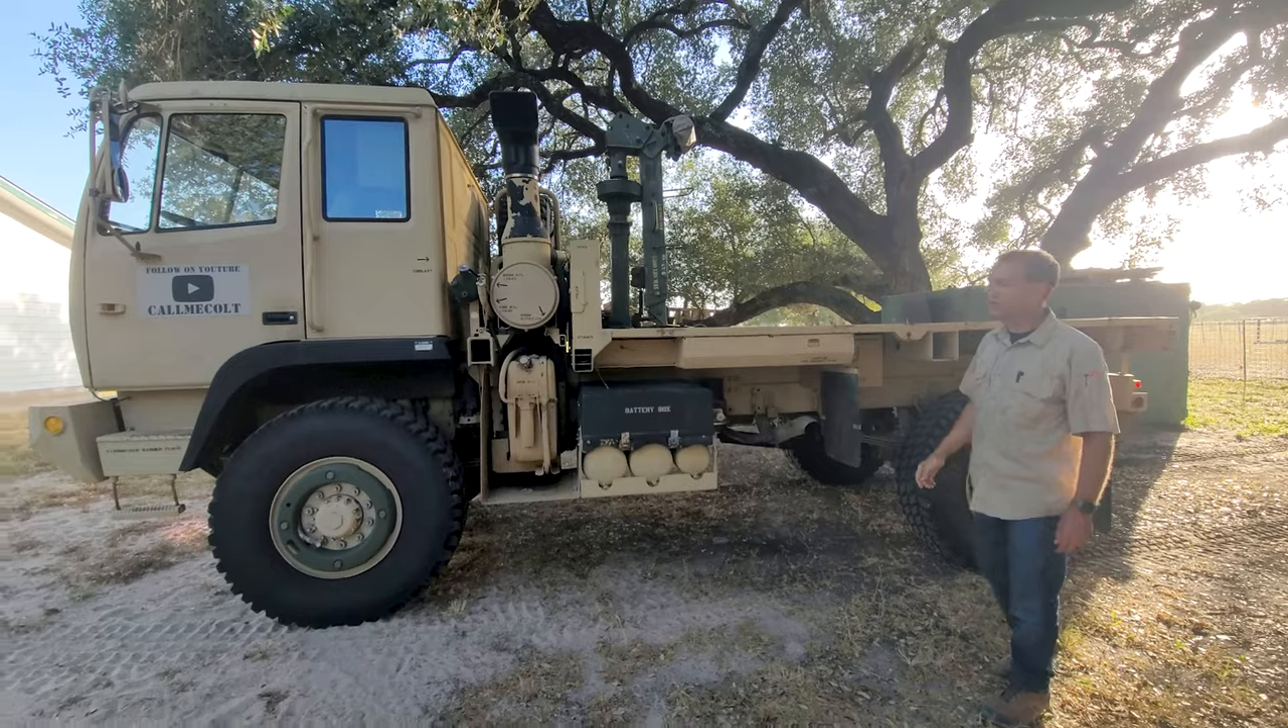As you can see, I already have everything stripped down to a complete flat bed, except for the light material handling crane.